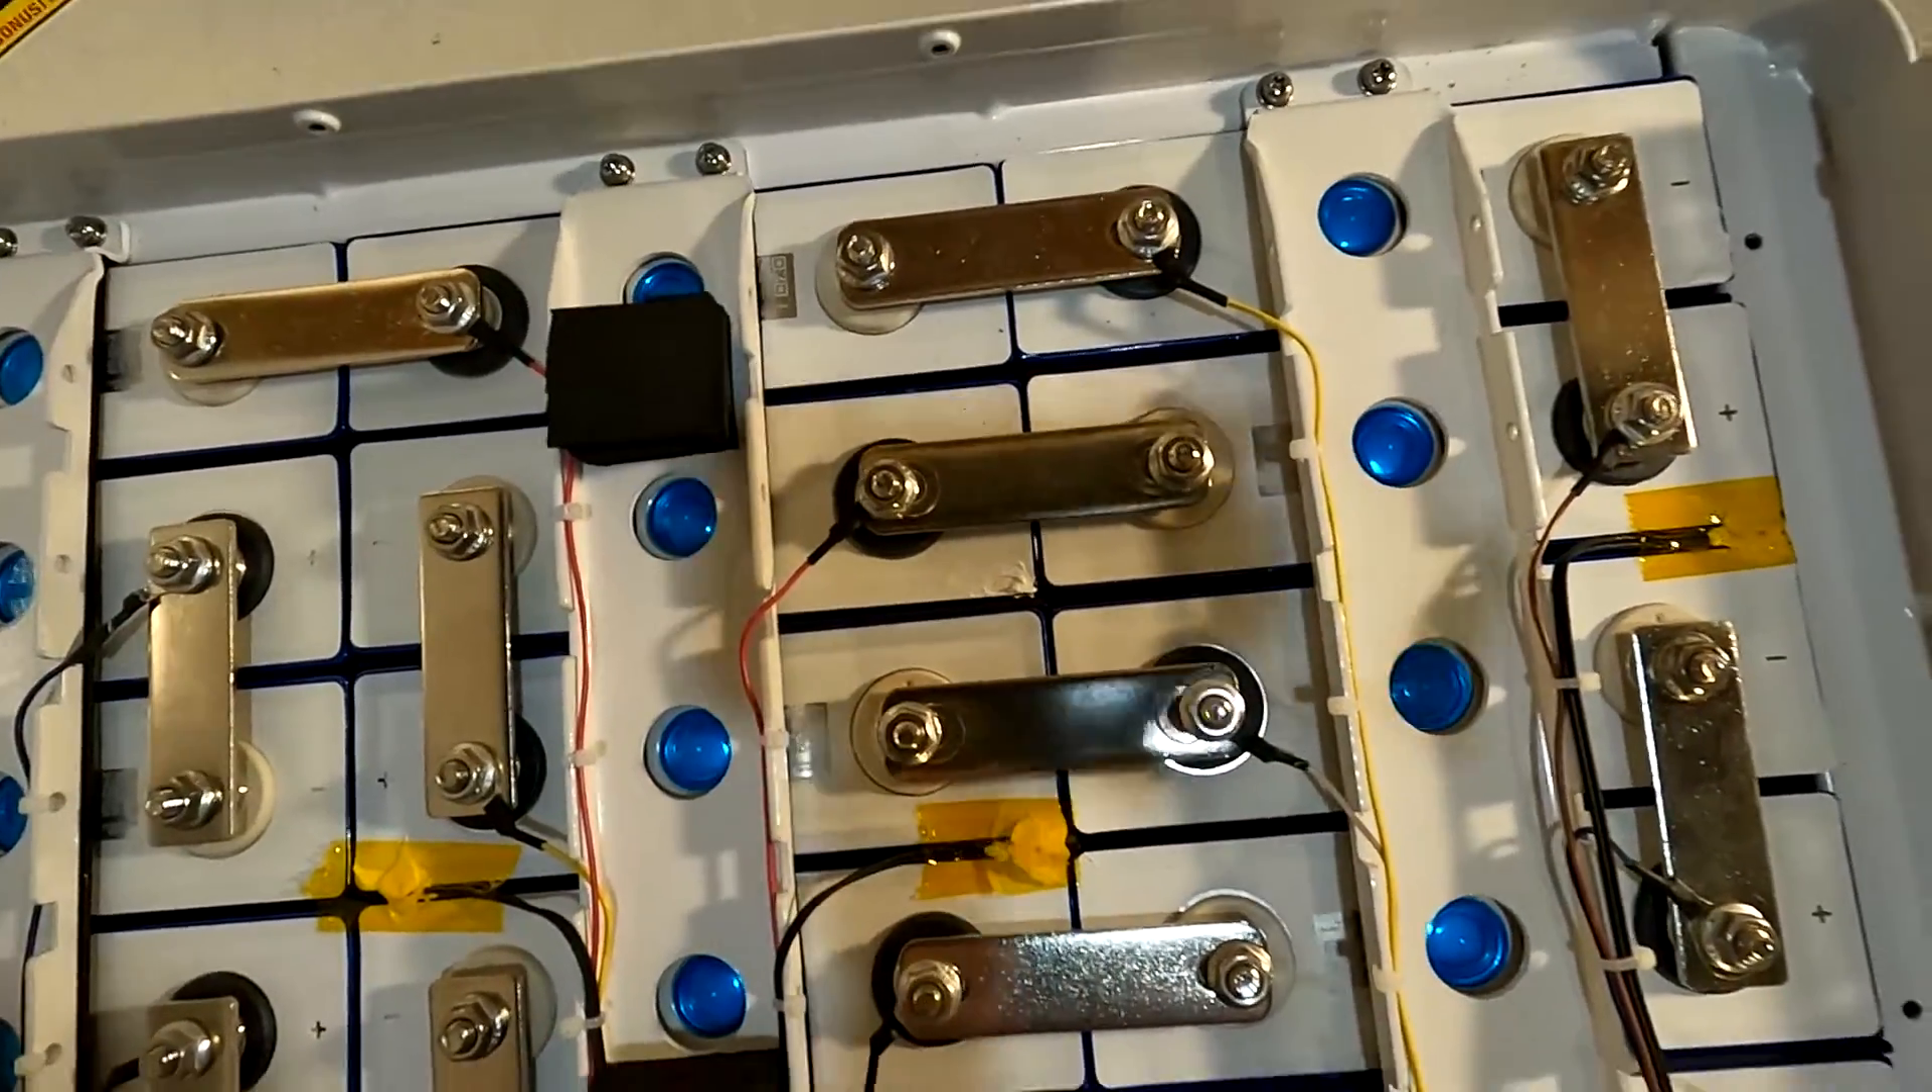So each cell is actually screwed on.